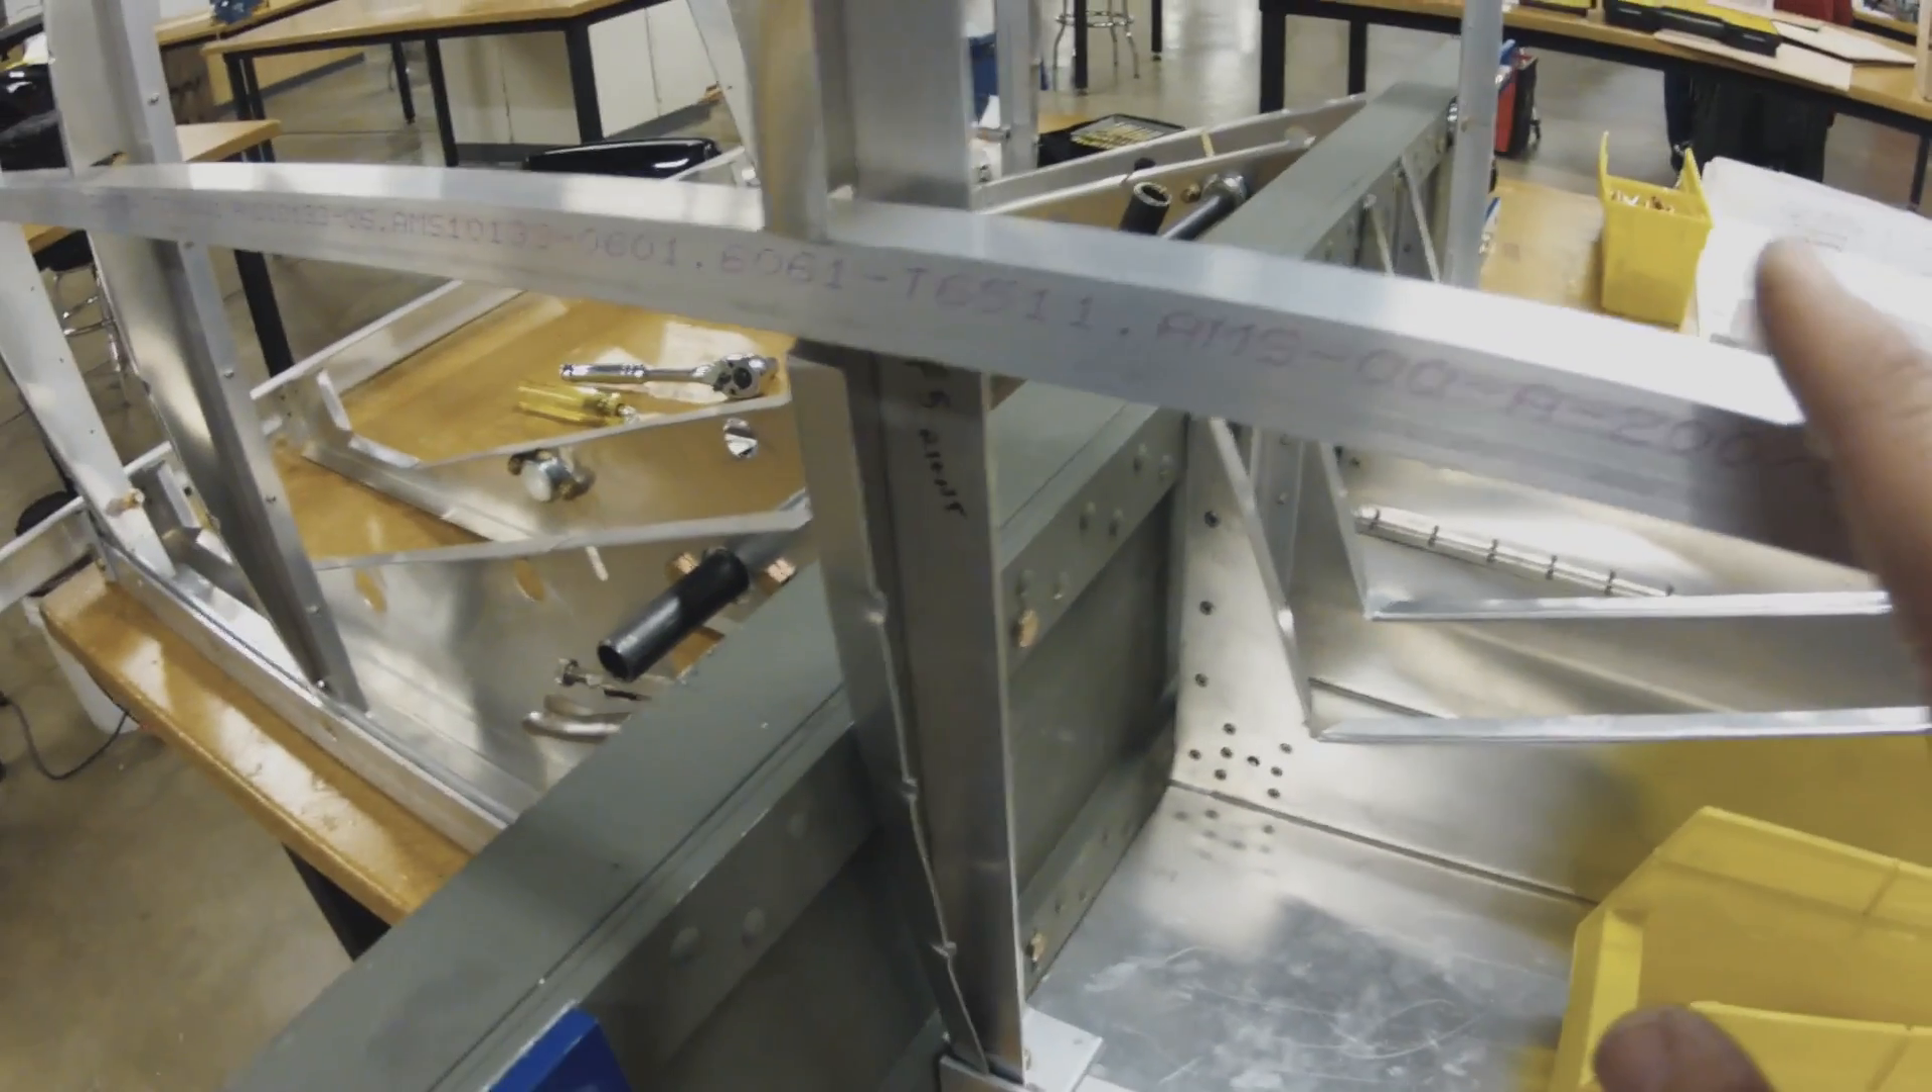I've got this temporary installed here, the stringer, so that you can split your skins into two sections along here.